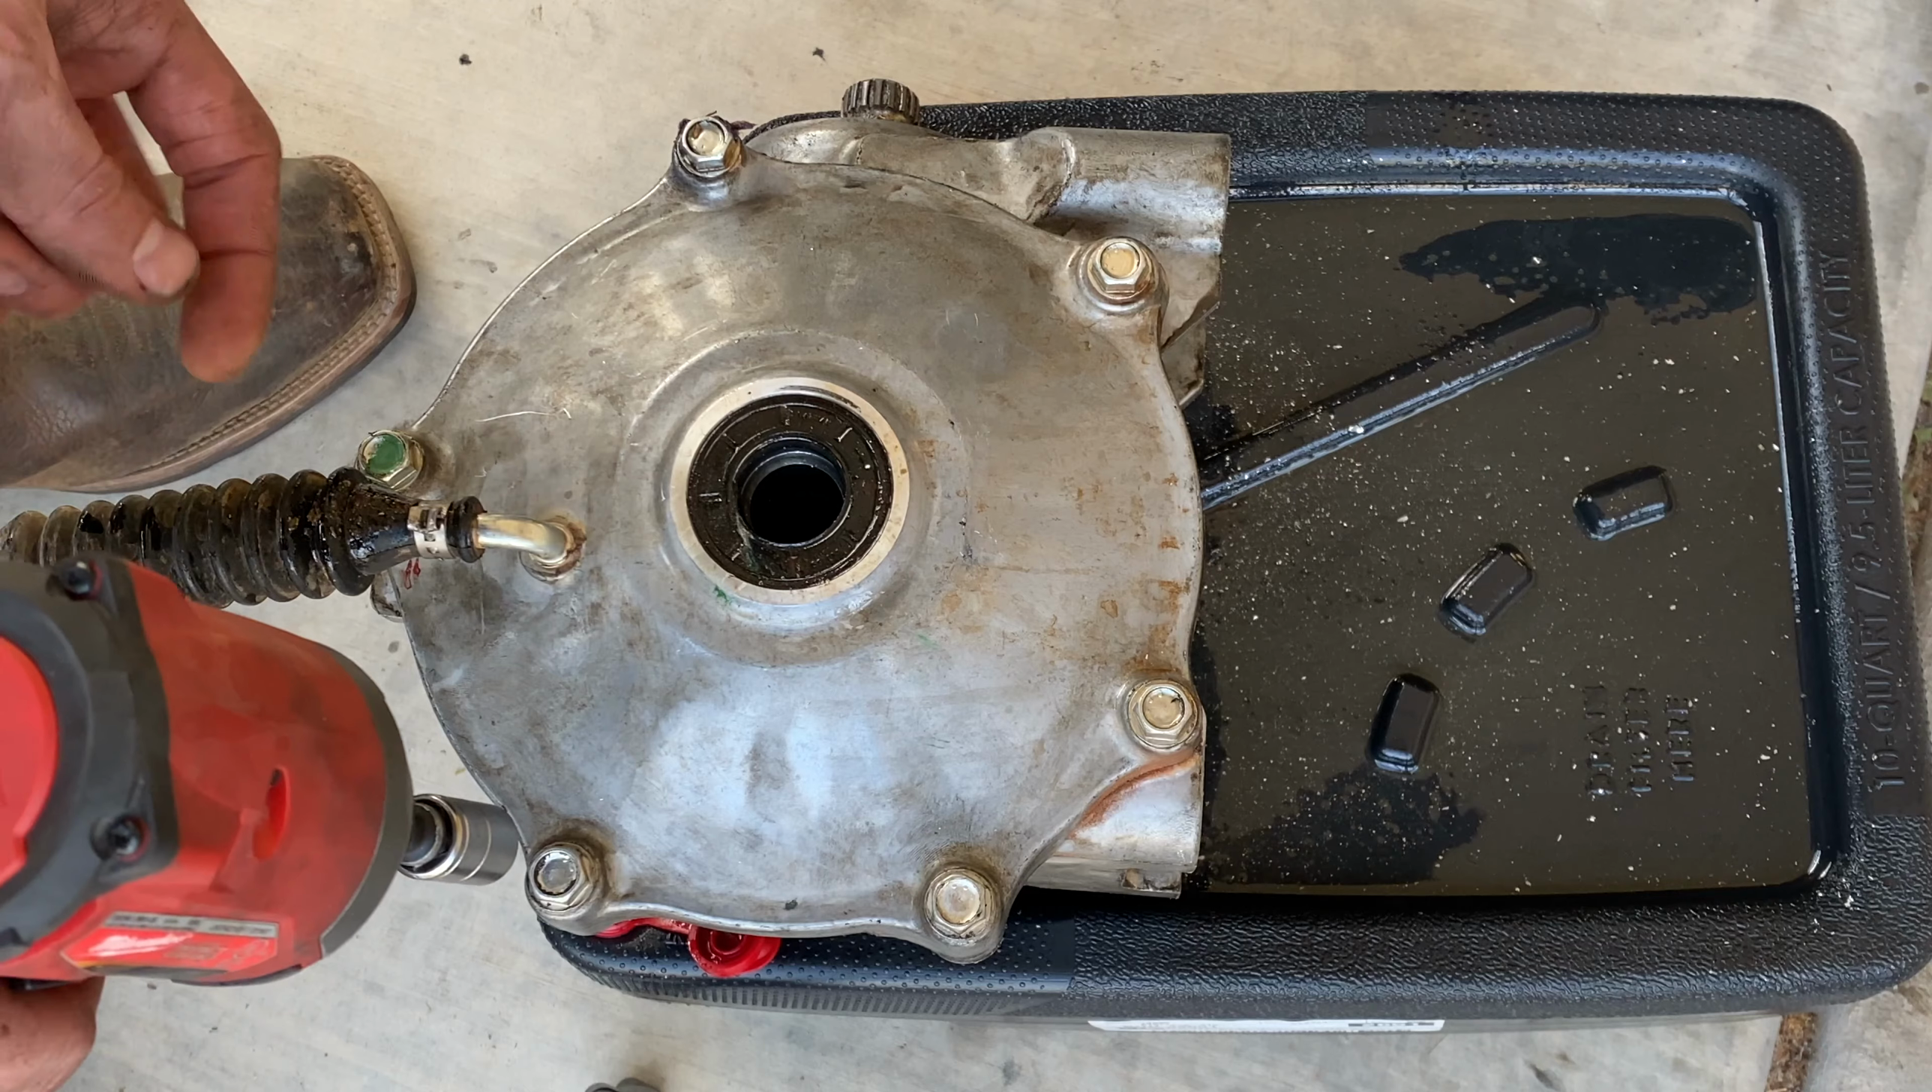So next thing we're going to be doing now the front transfer case is out we're going to remove these bolts here and take a look inside.